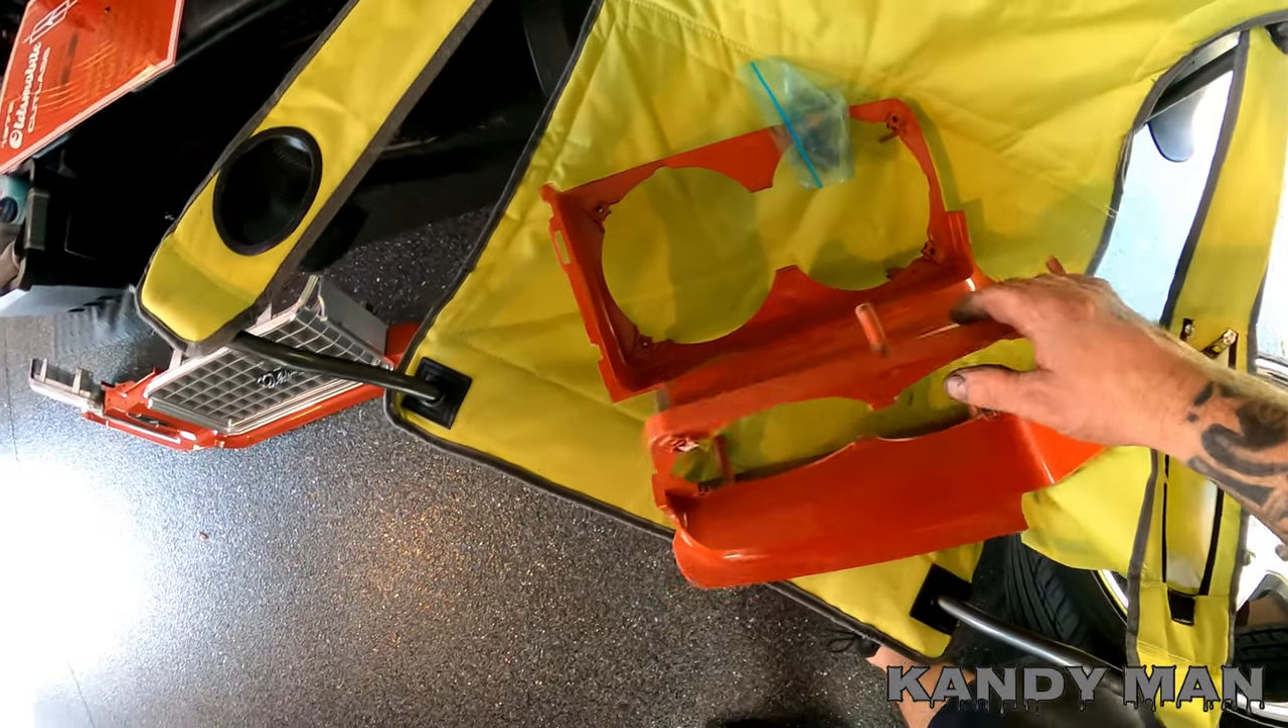All right we got our two headlight bezel painted pieces off.